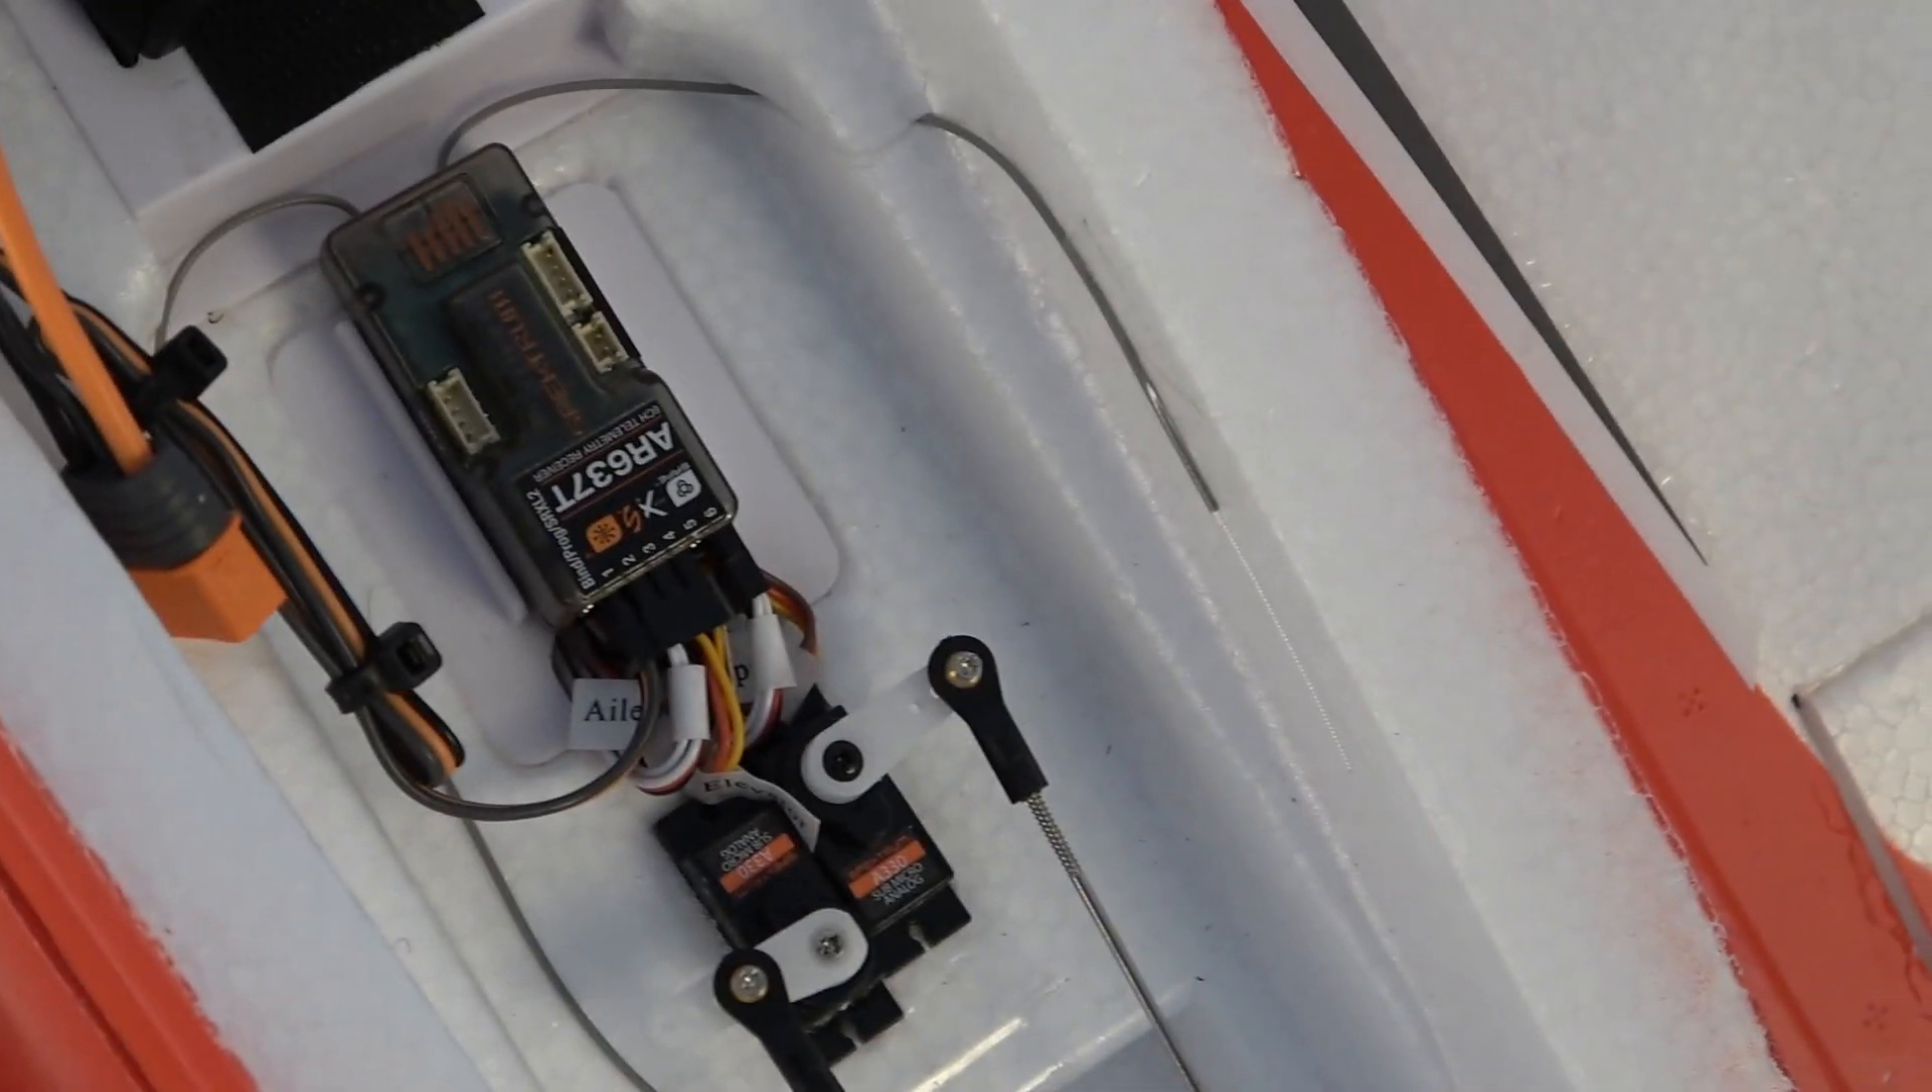We've also installed our ar637t in the factory uh location where the ar636 was mounted in the e-flight commander and routed both of our antennas.